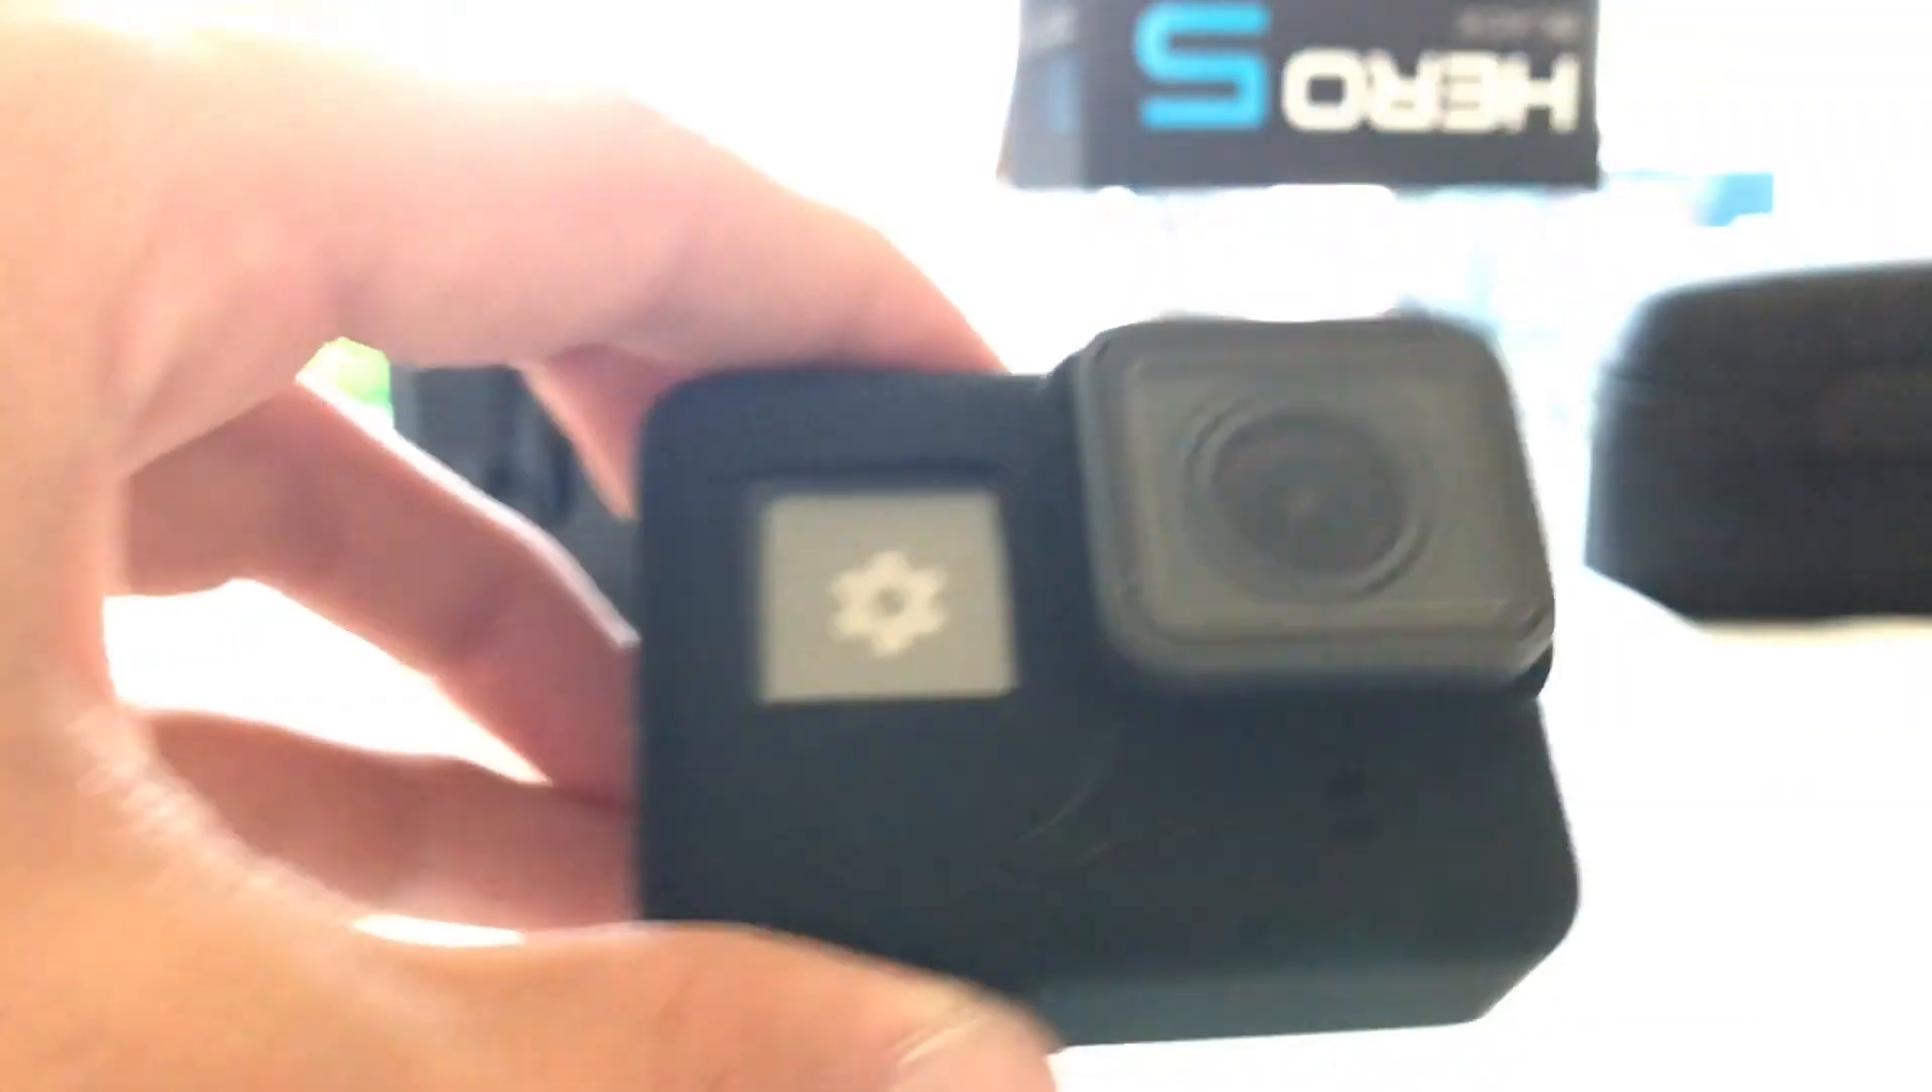The lens sticks out a little bit.